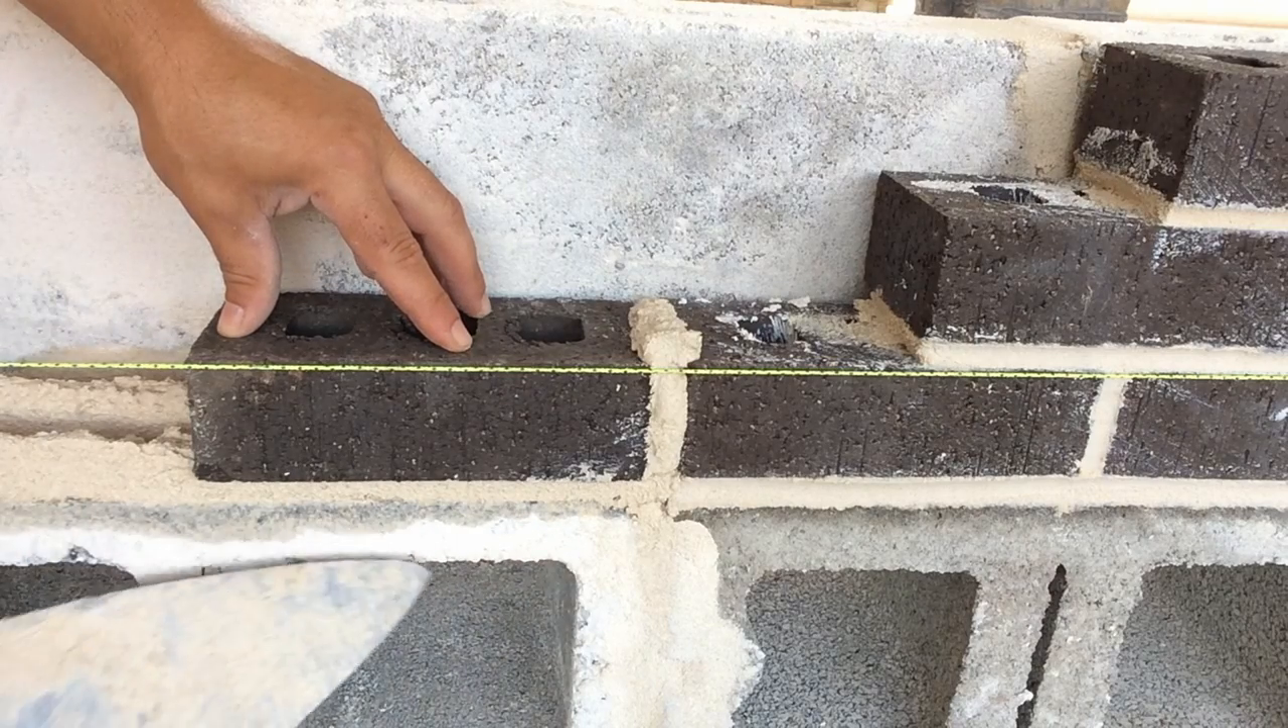The top of the brick looks good with the string line.